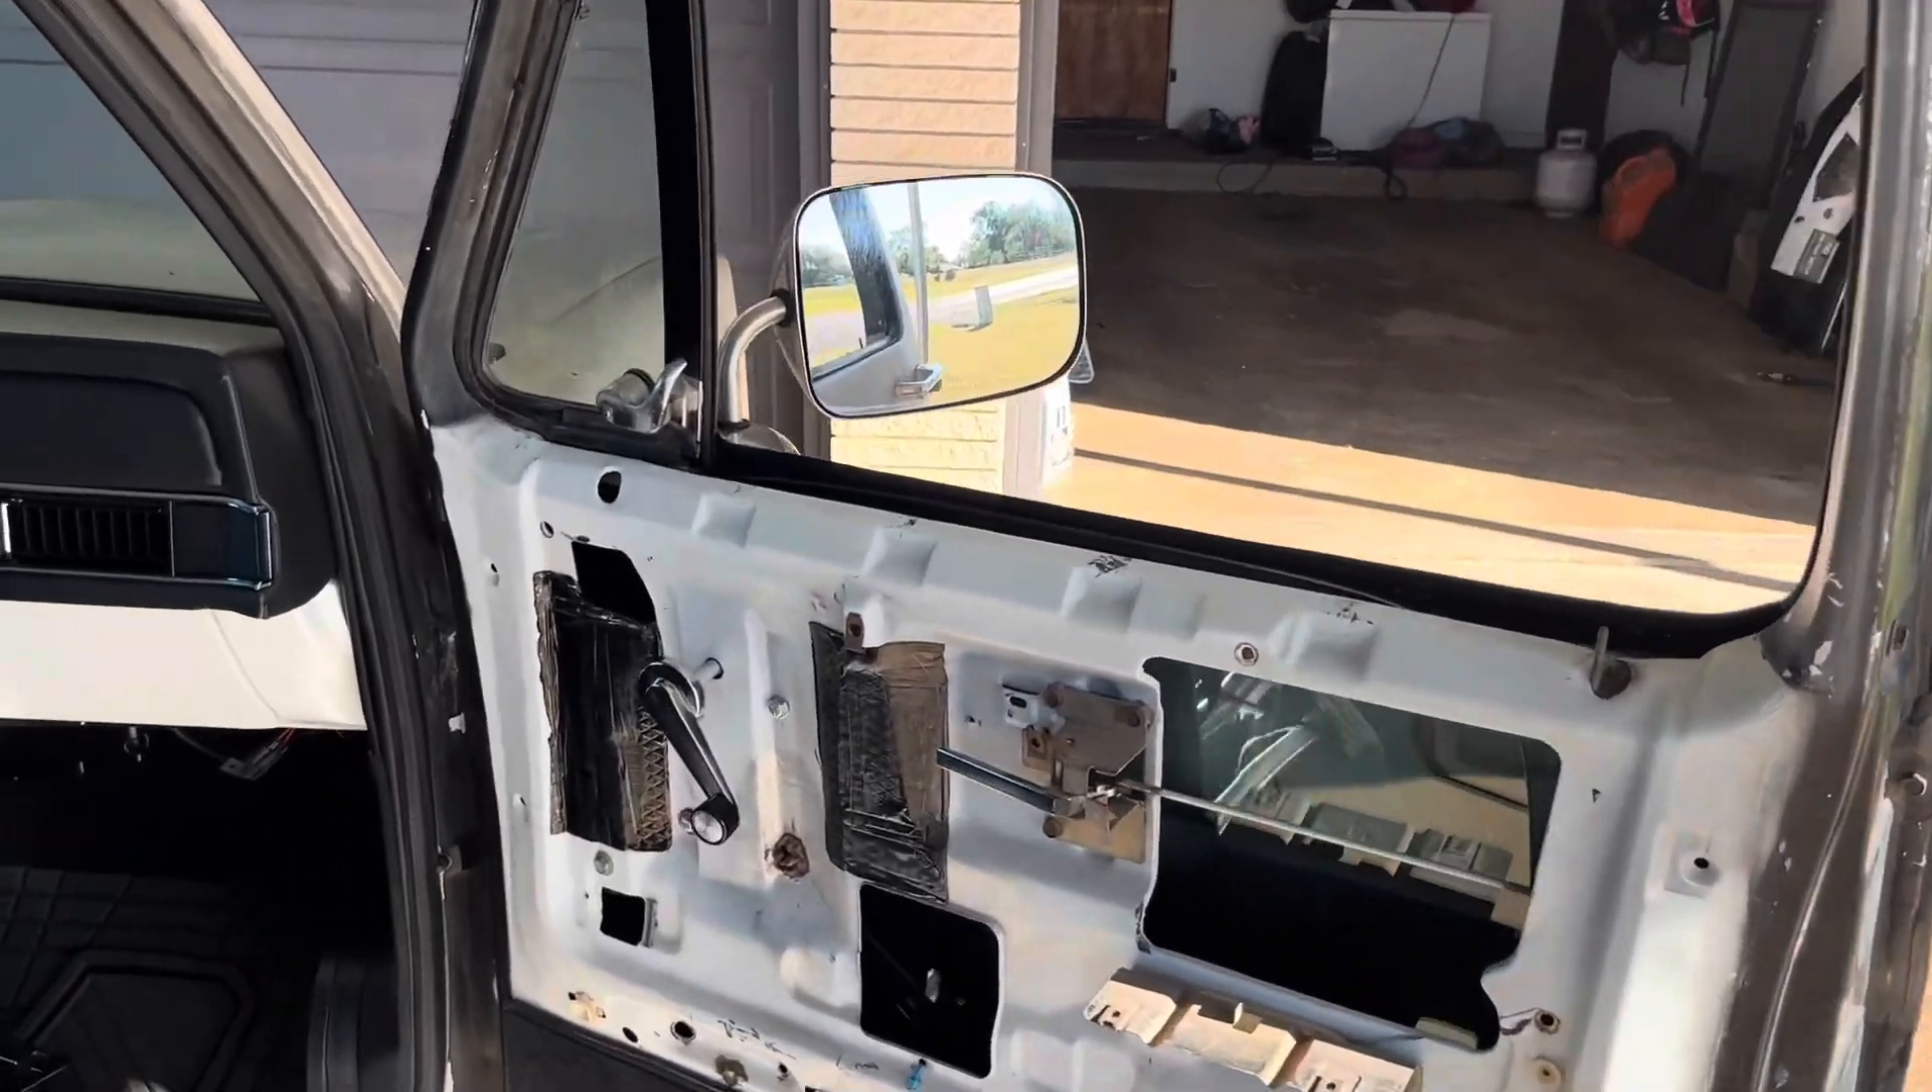Okay, guys, we got the window or the door panel off.